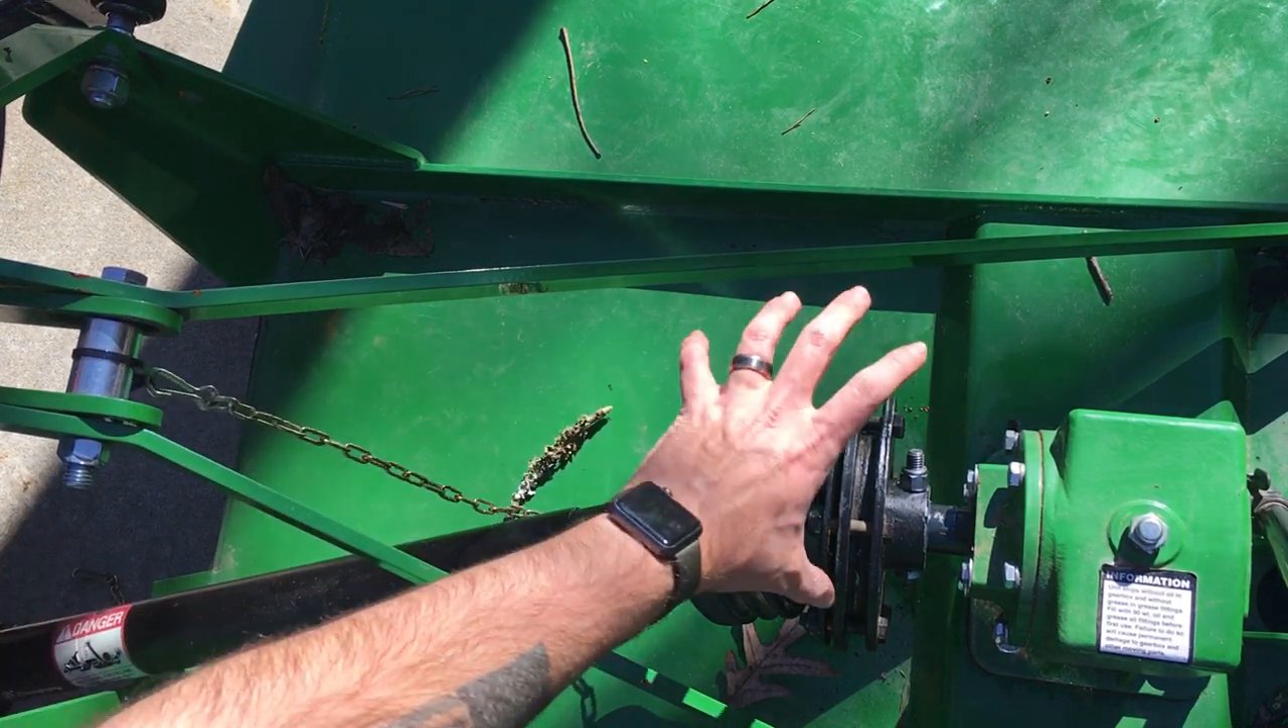So one thing I didn't show y 'all is I don't have the guard on here right now to be able to access all these bolts and stuff.